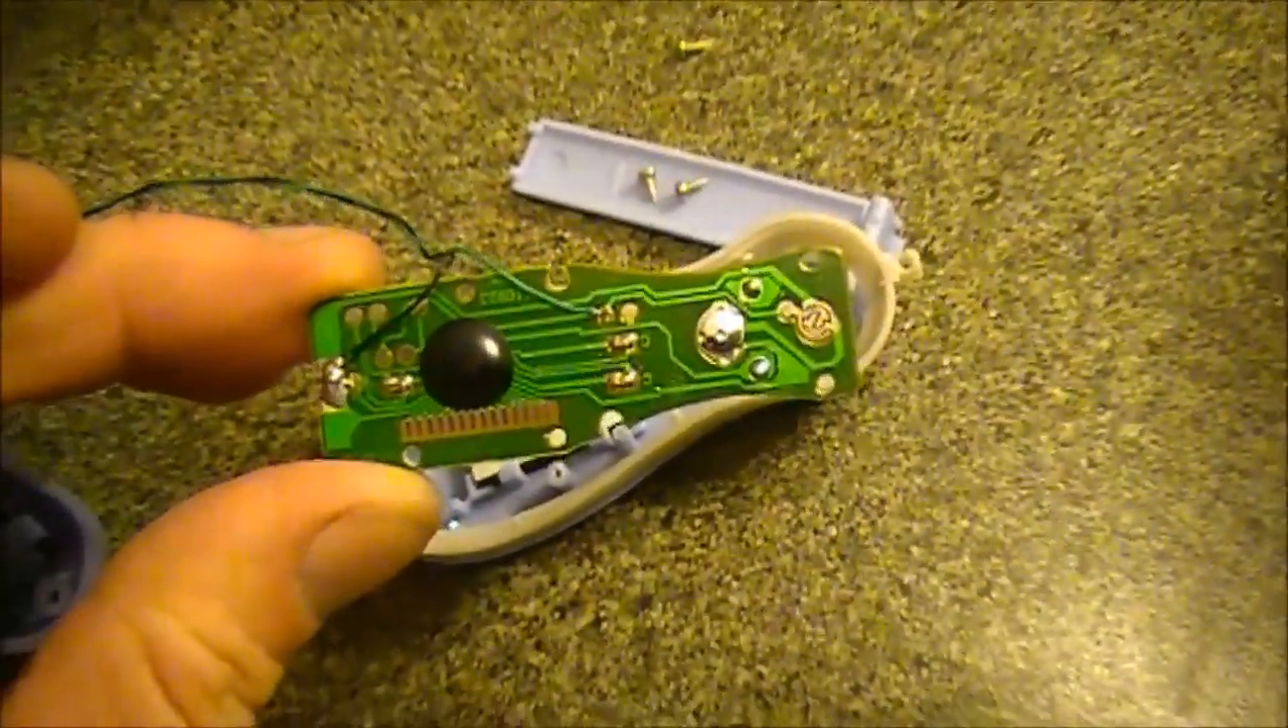Okay so I pulled the board out of this counter.